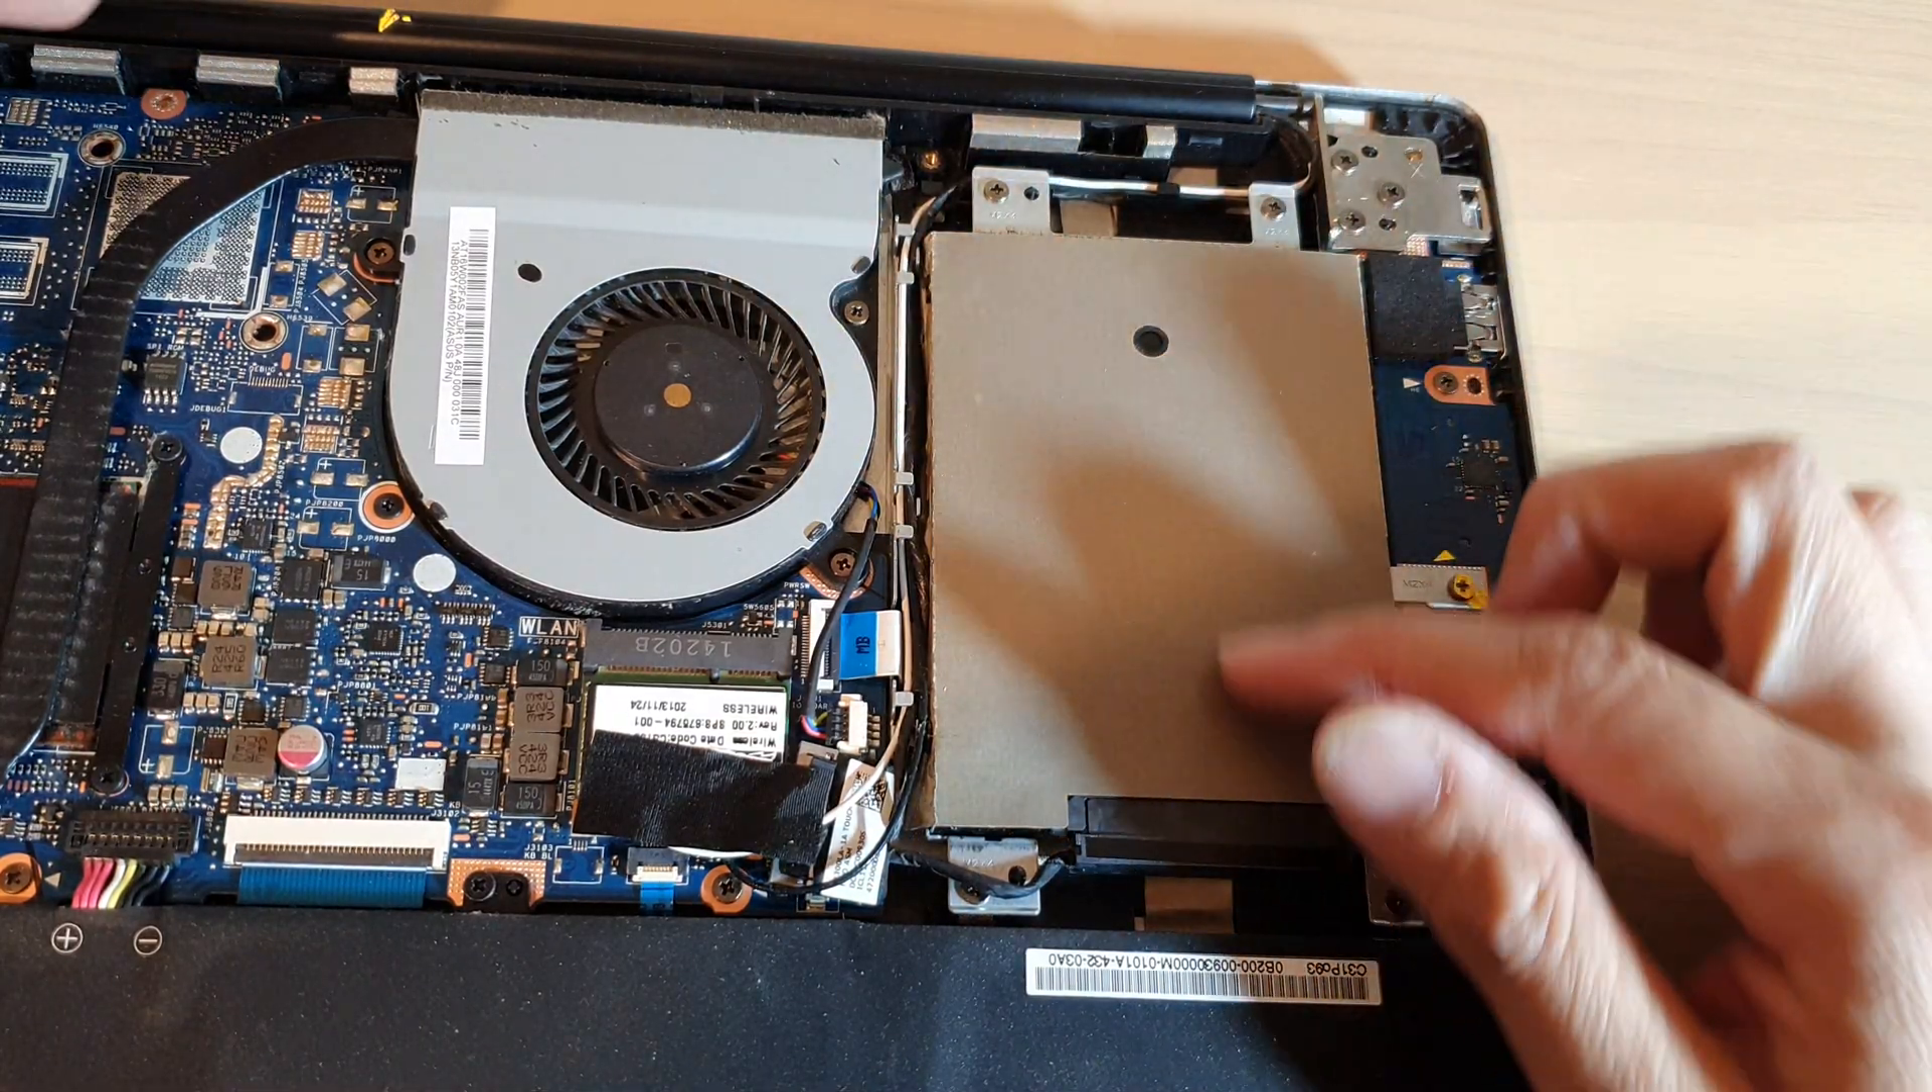I'm just going to turn upside down to make it easy and then we're just going to pull it out around the edge of the laptop and now we have successfully opened the back cover.